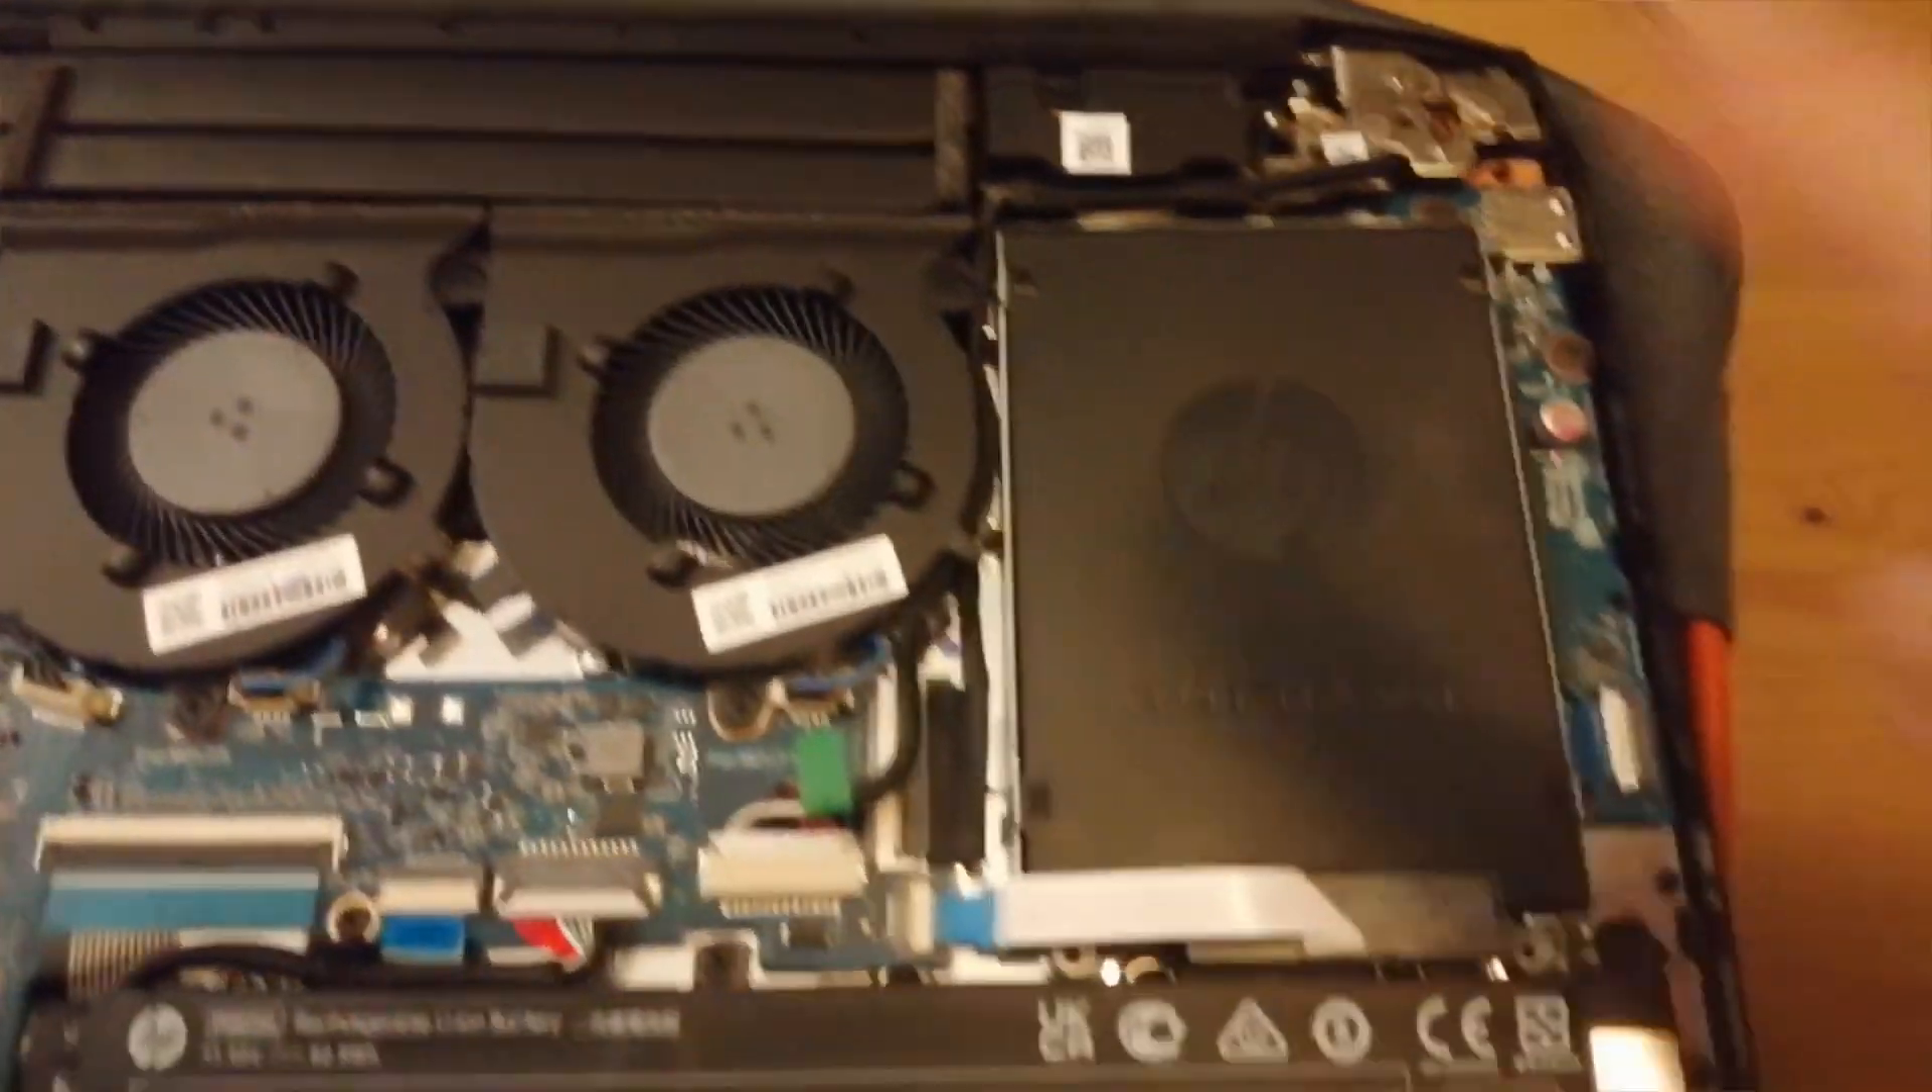Okay guys so now we've got the back successfully off.